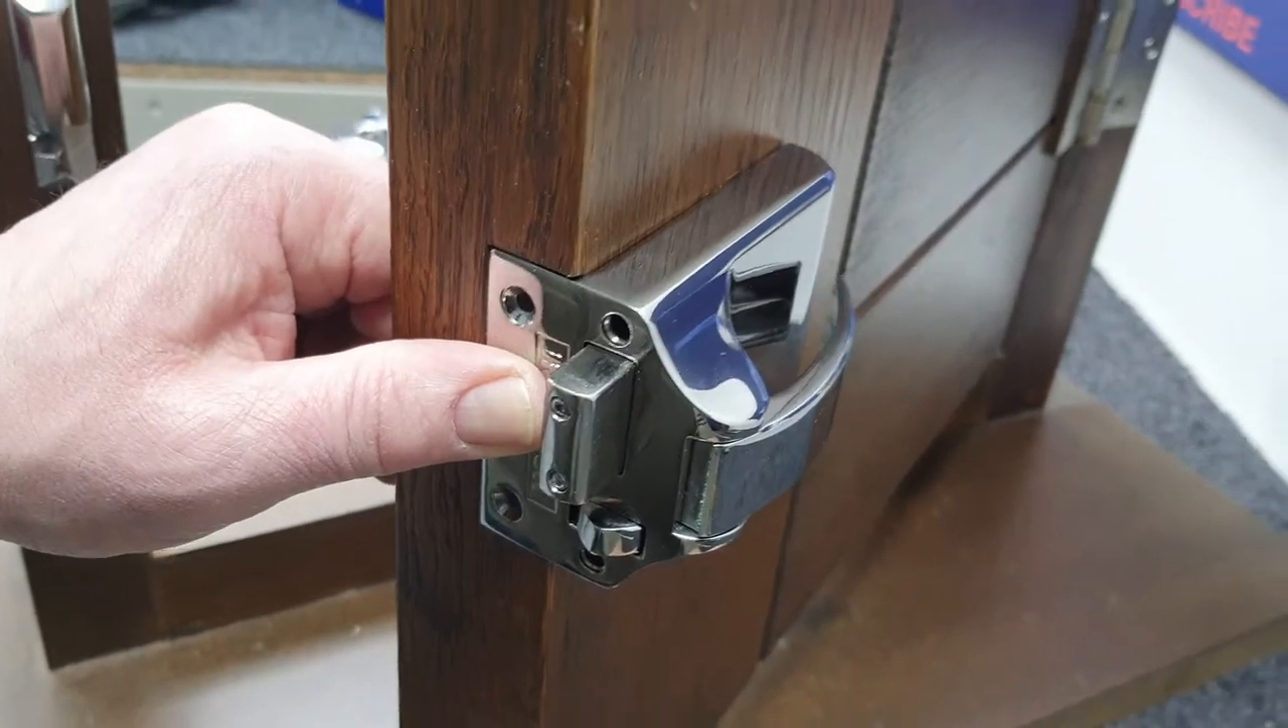And now the lock case is on the door.